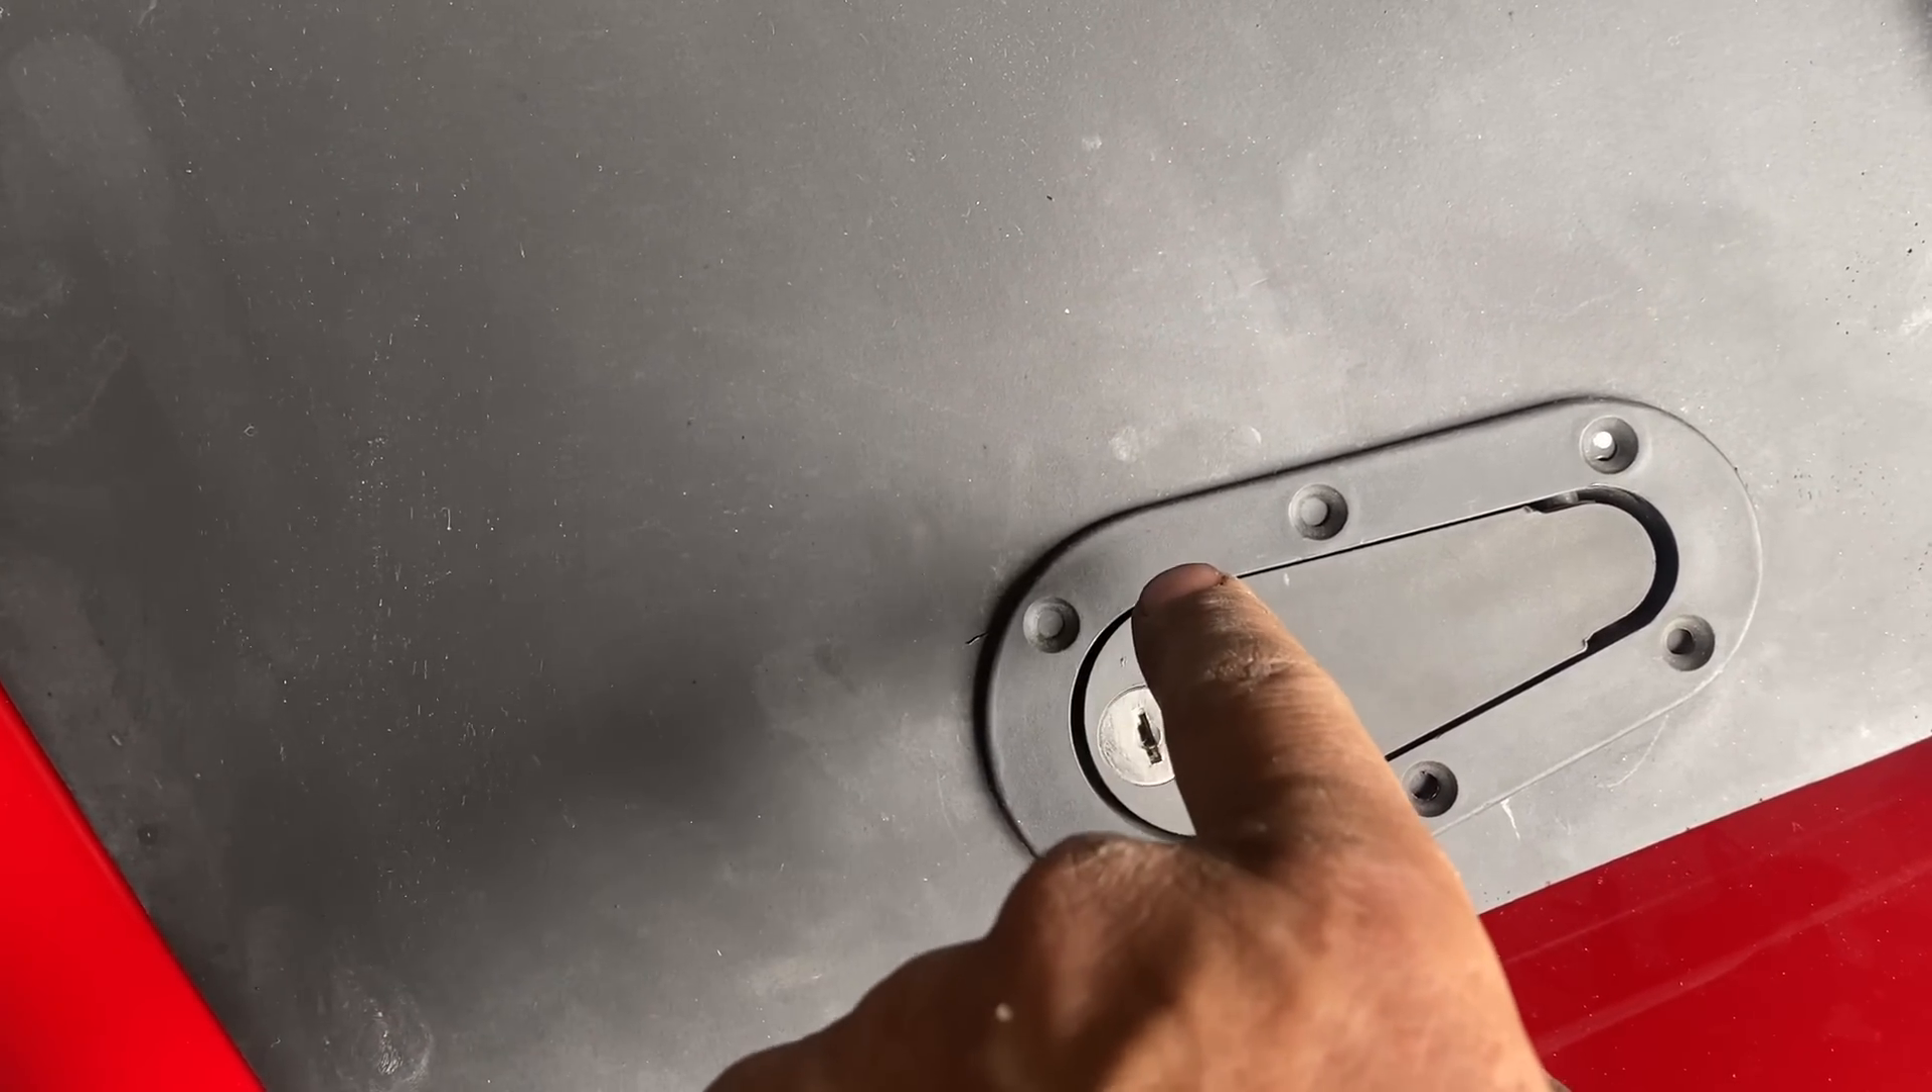Ya están colocadas las trabas lo único que me falta ahora ir a comprar son los los buloncitos.